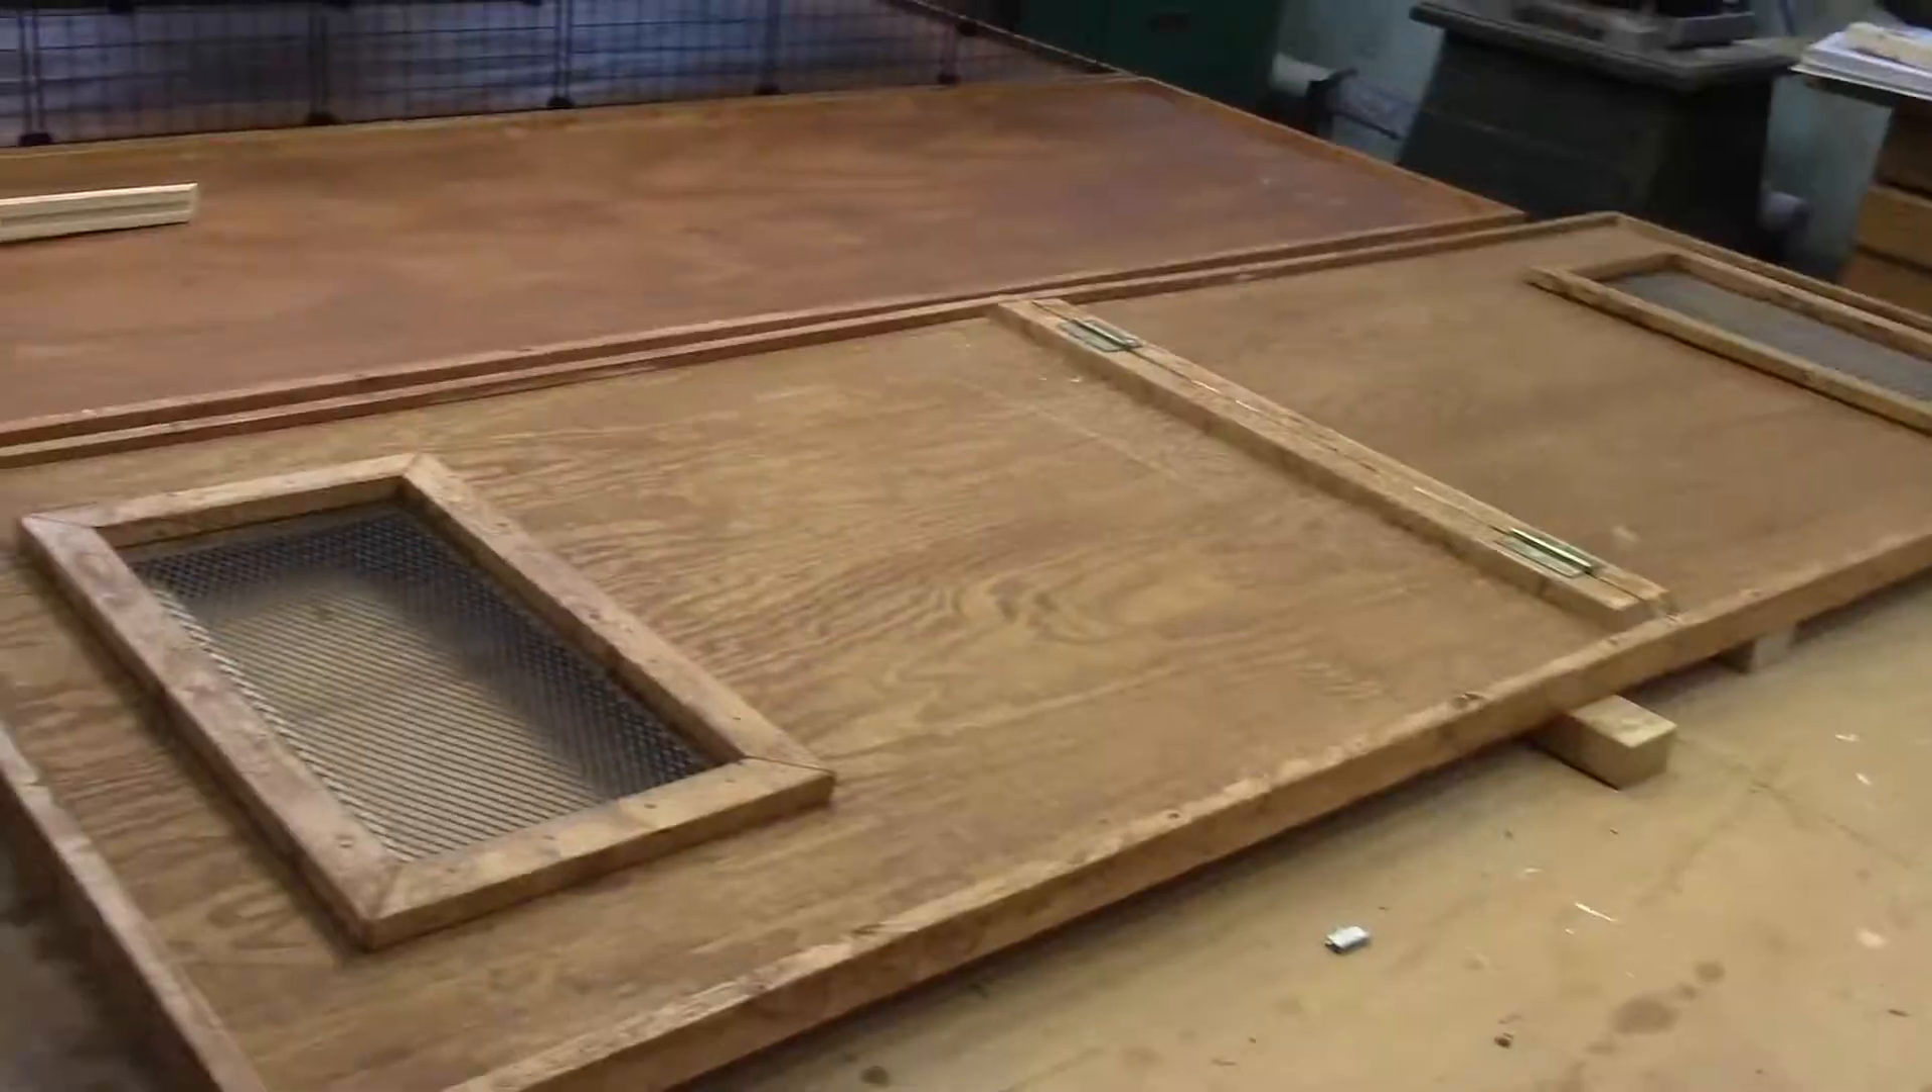And the whole lid is now hinged at the center right there.